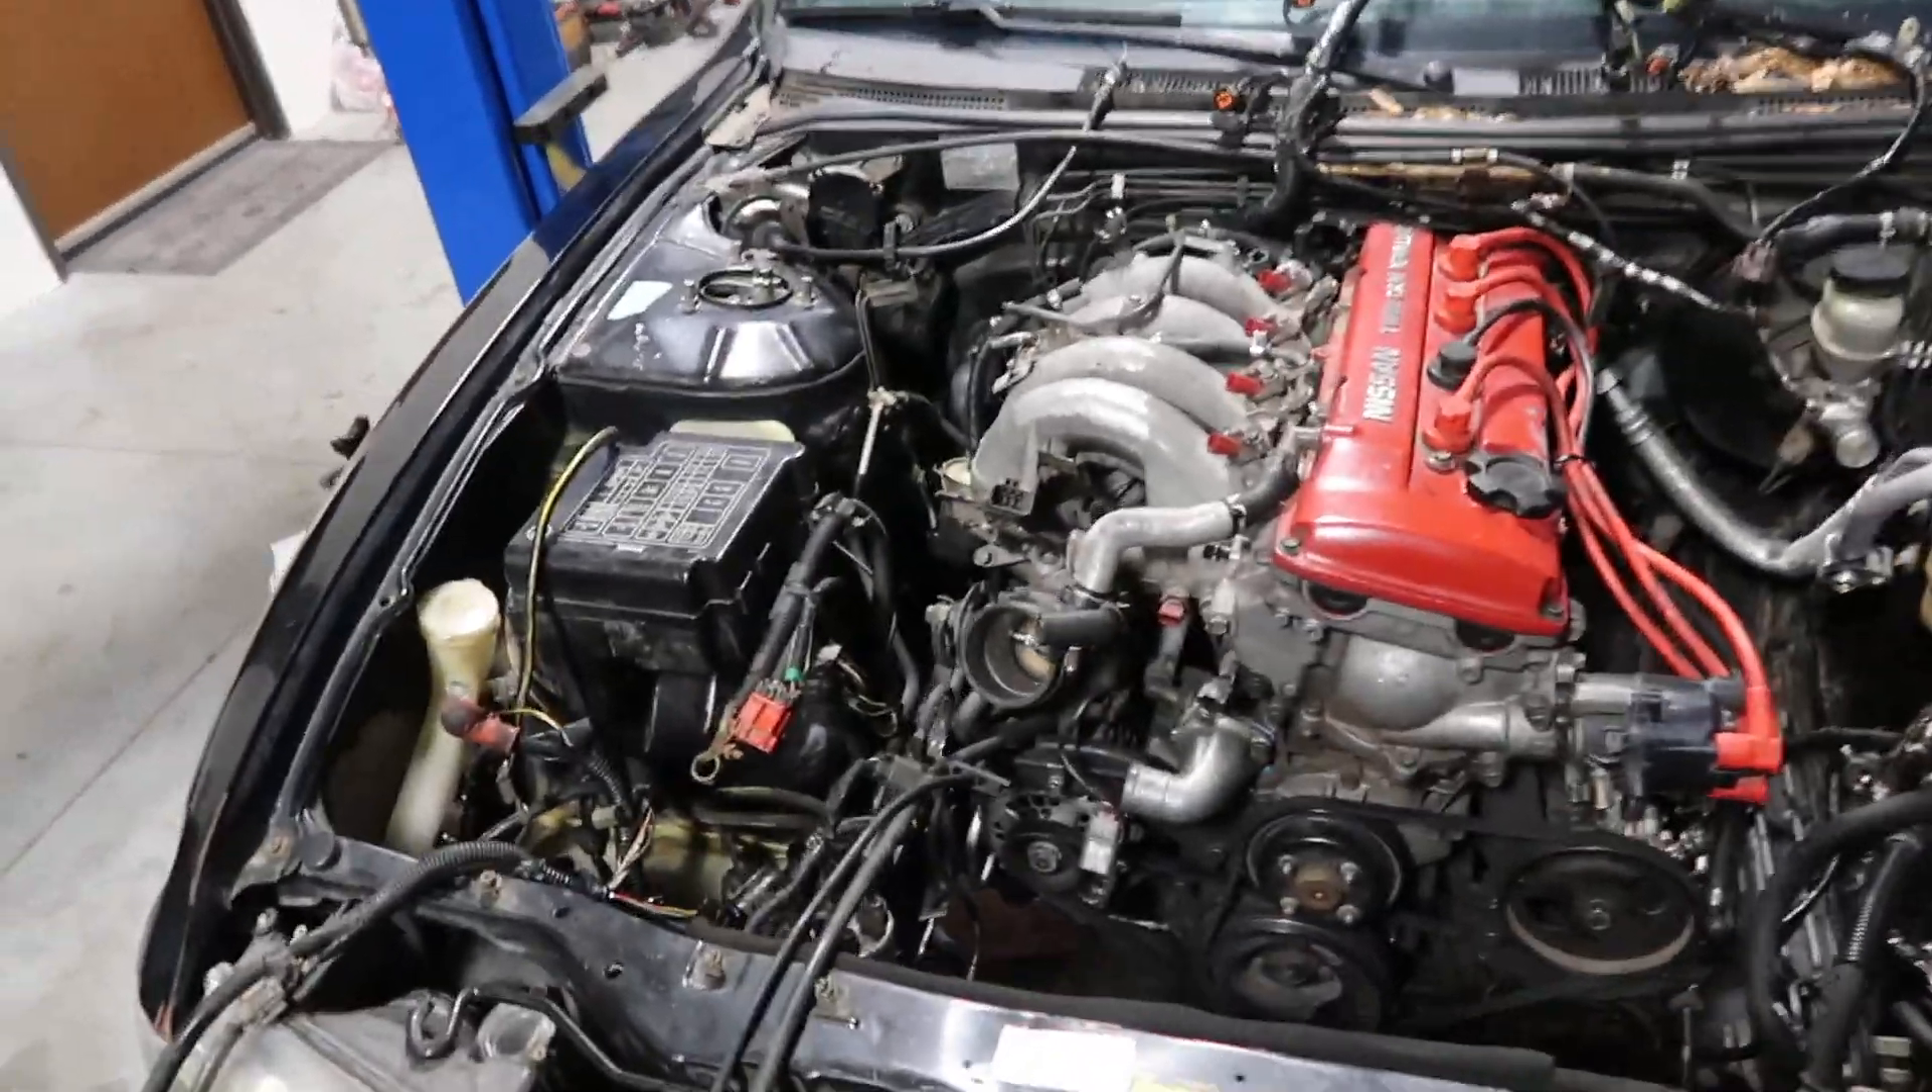We got the motor in now it's time to connect all the all the goodies around the side.